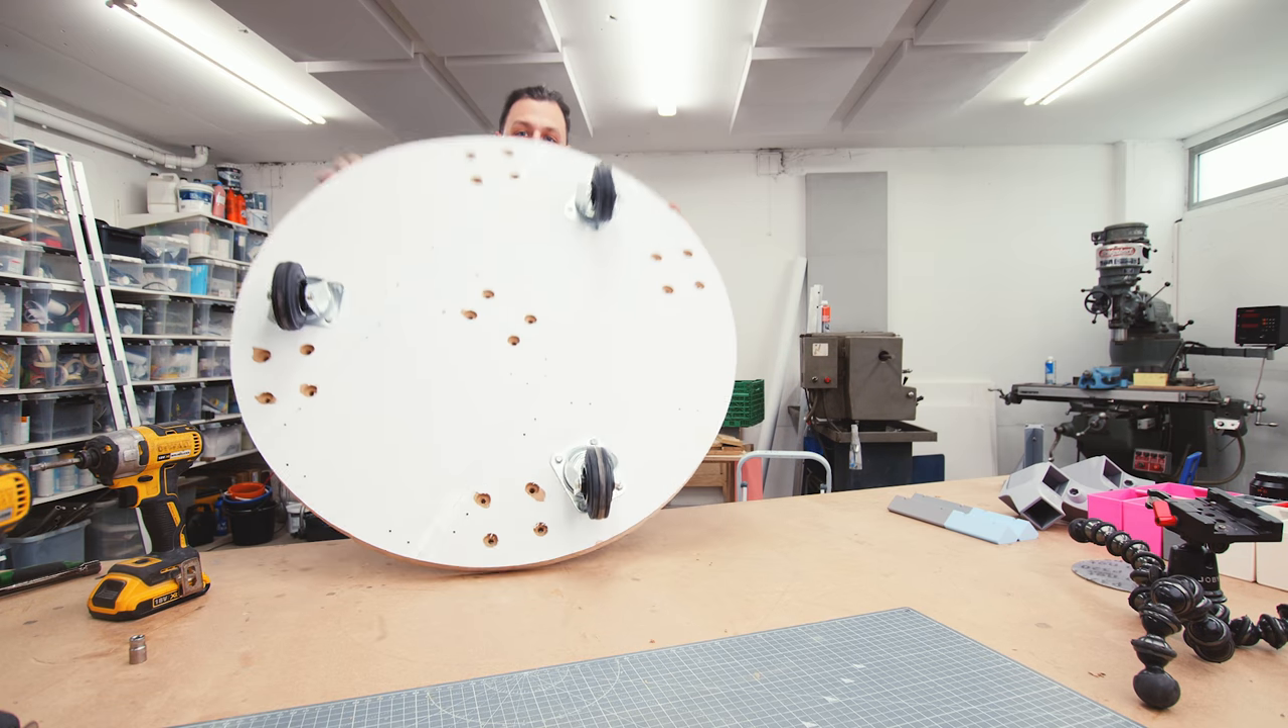All right so the base is cut out I've drilled a whole bunch of holes and I've attached a couple of wheels.